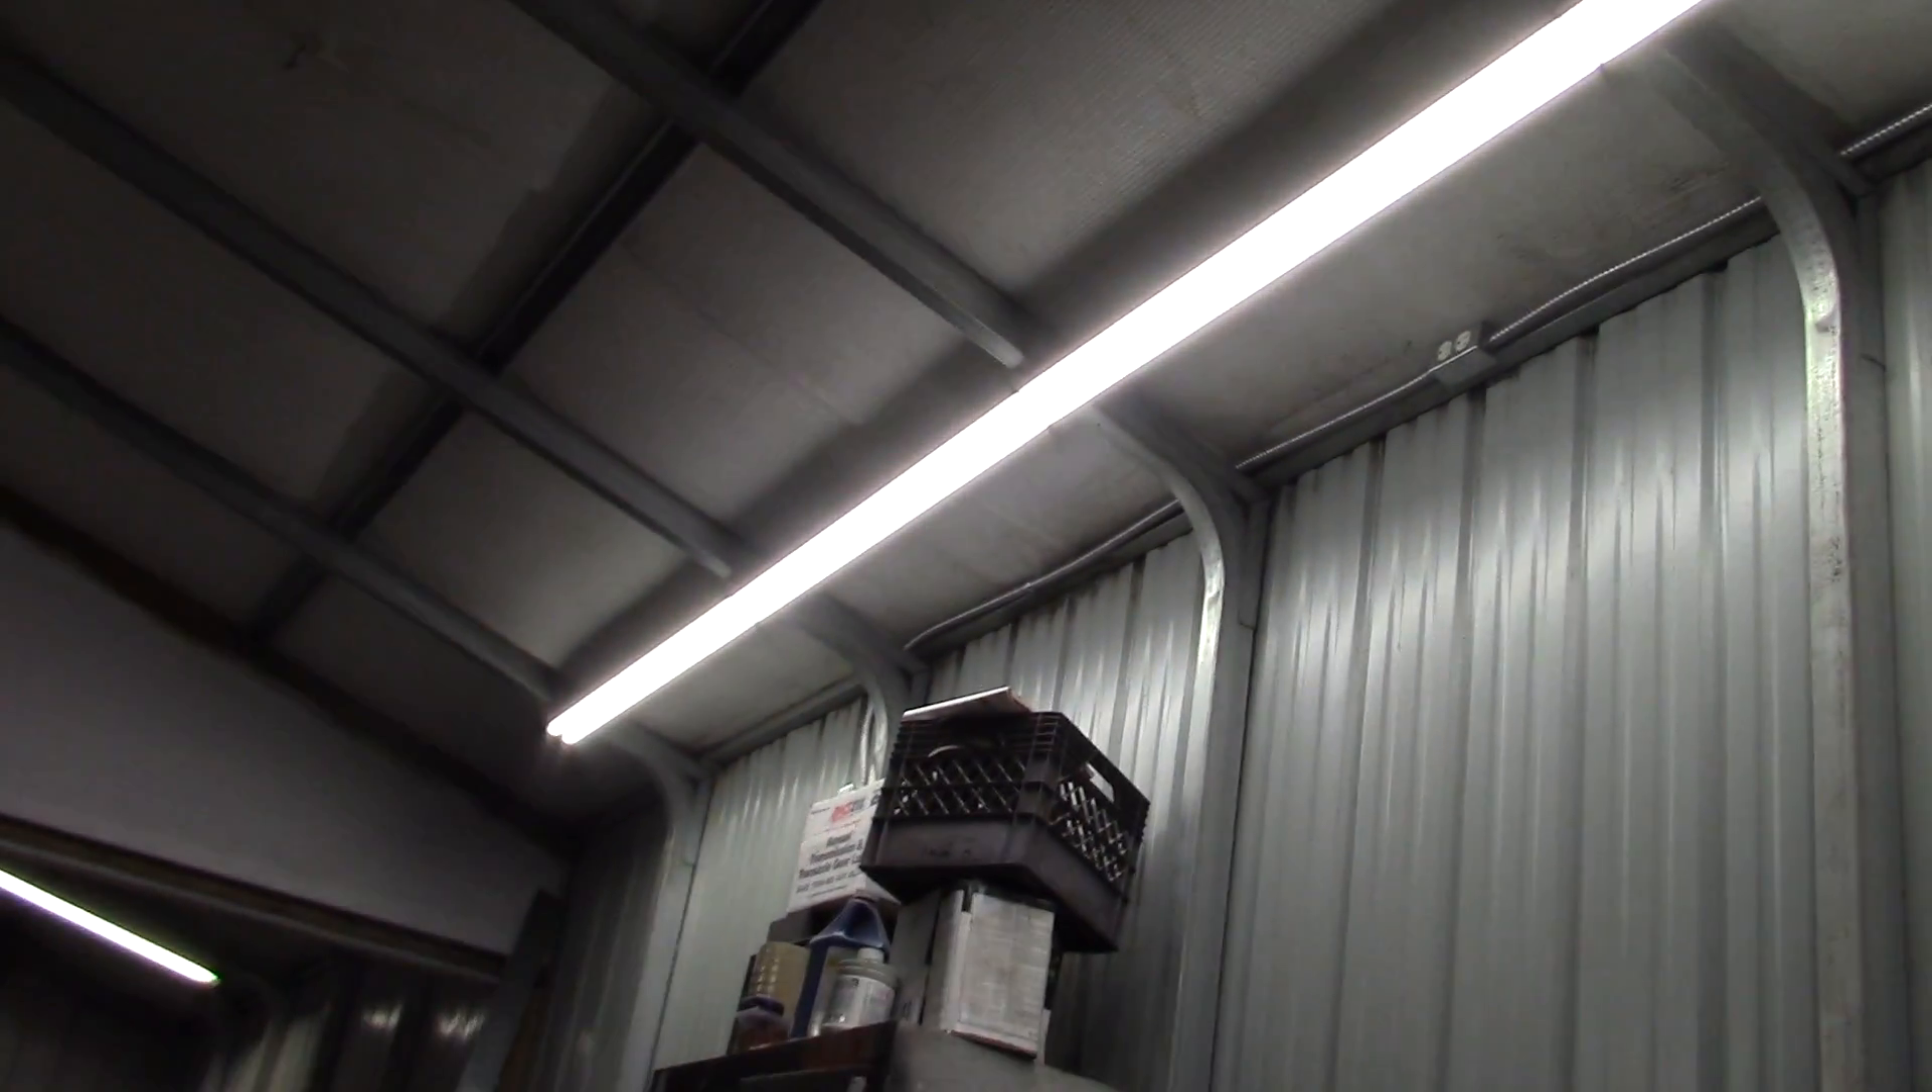He came over and helped me finish up the electric and put some lights up on this side of the building. I've got five more for the other side.